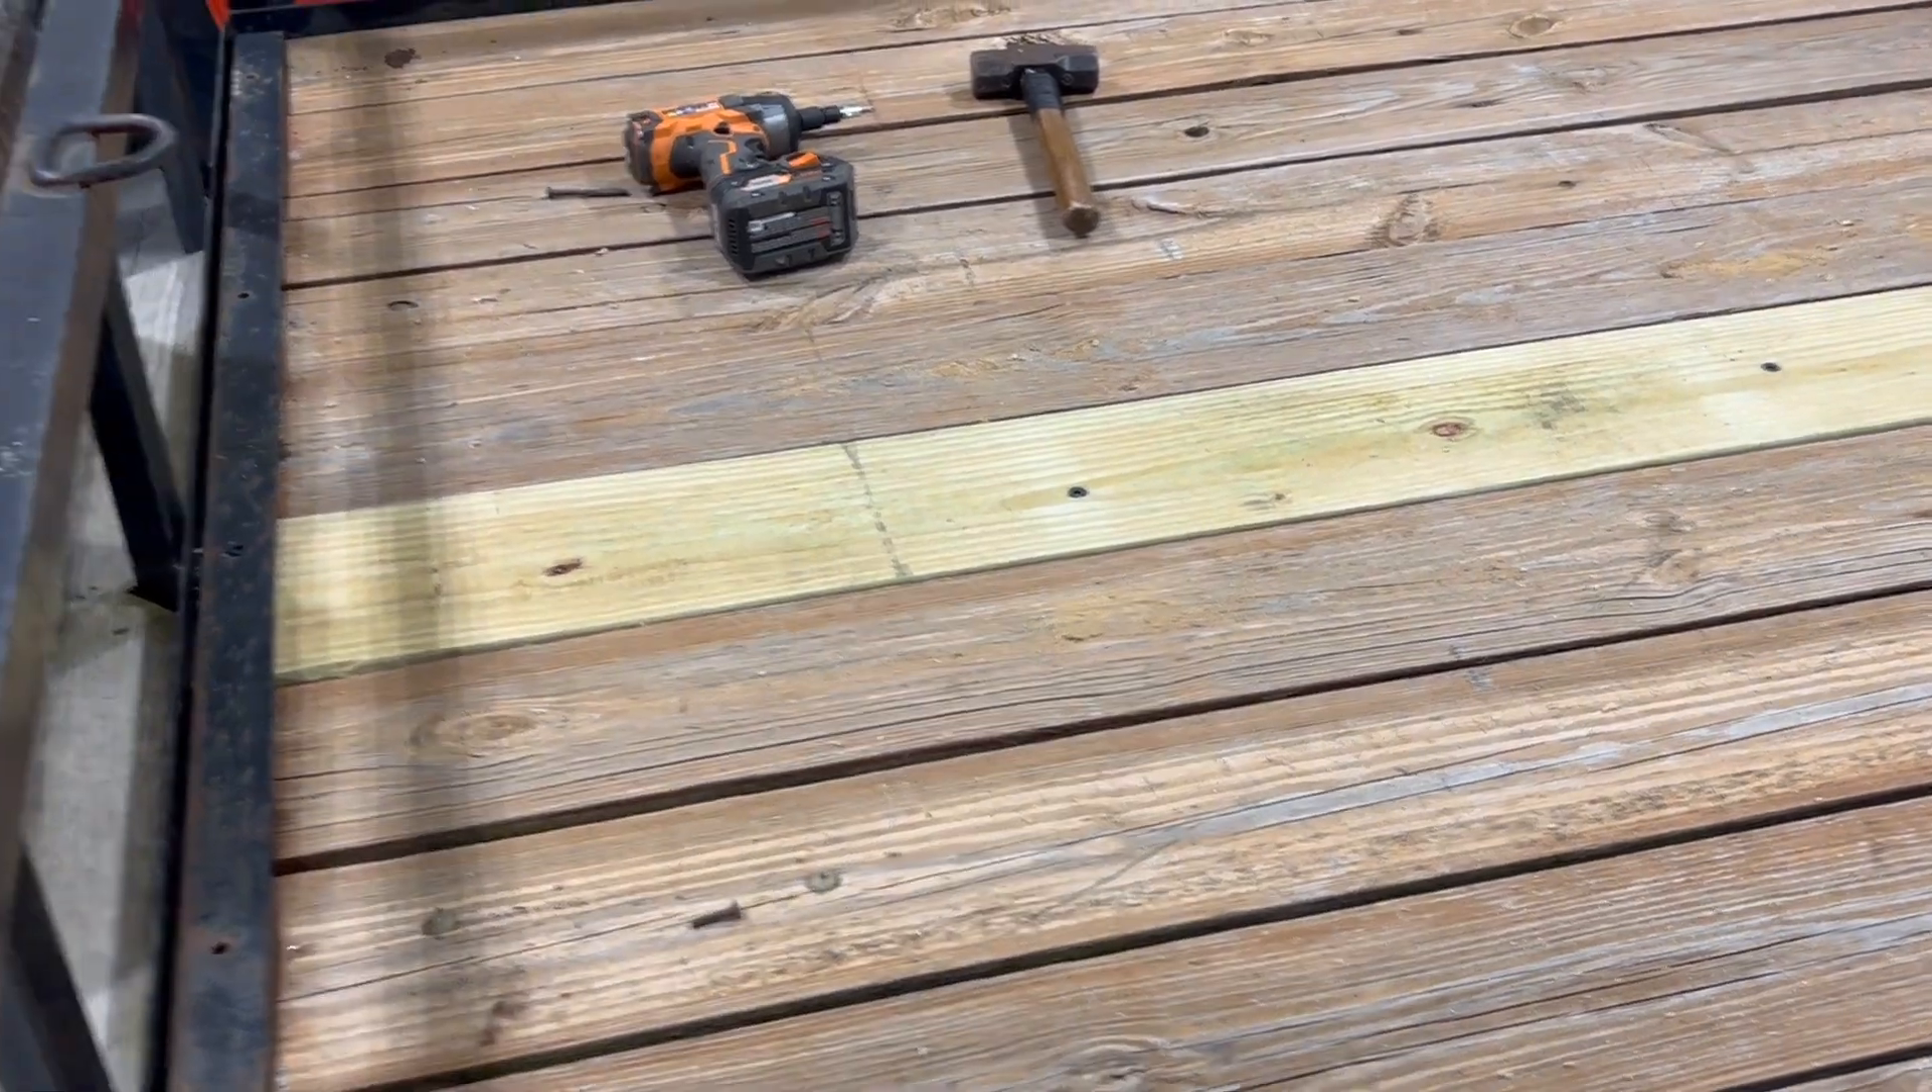We got that one board changed, which was pretty, pretty rotted.